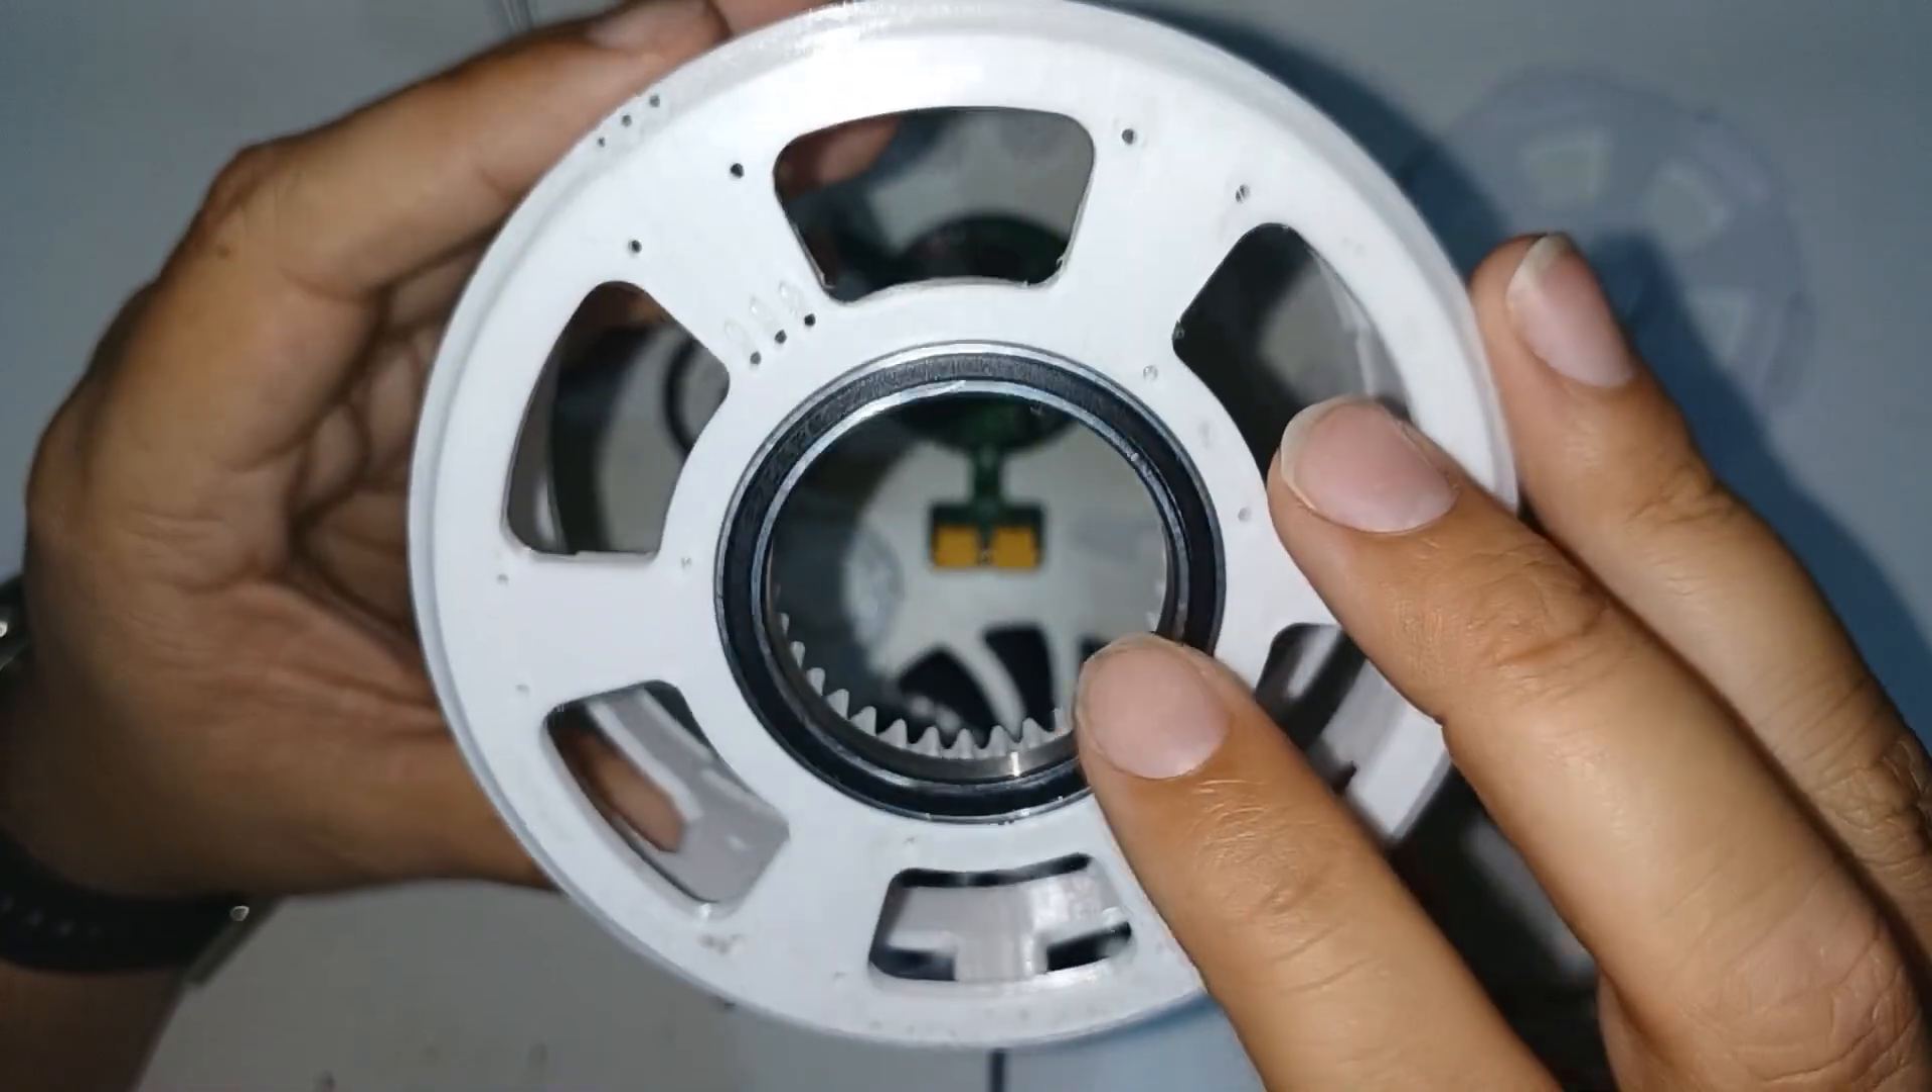The largest piece is the outer casing where you can see that I have already included the bearing for the output shaft.